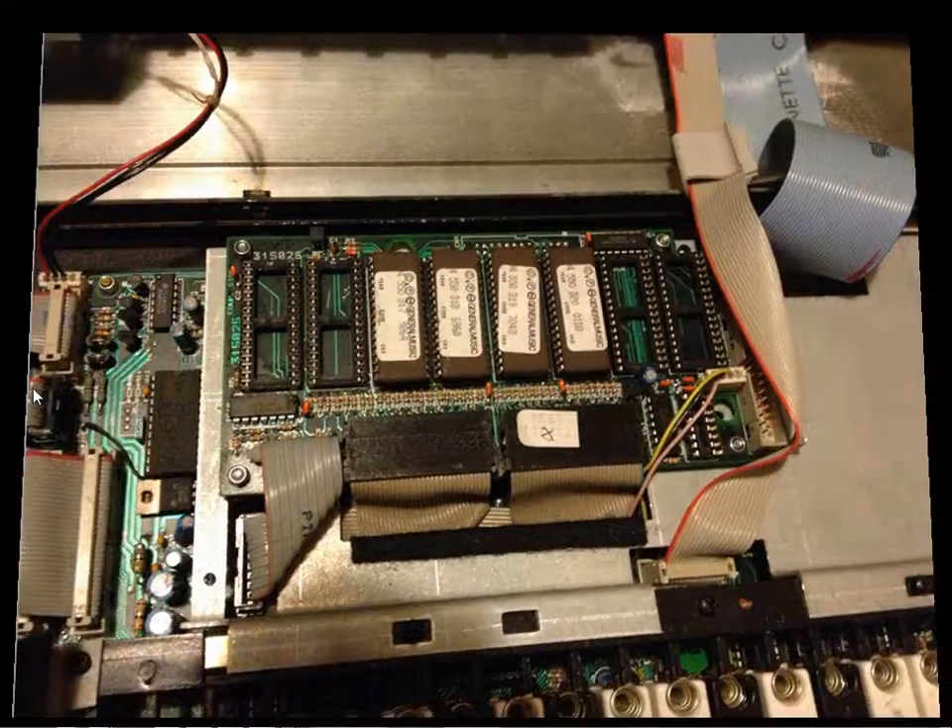You'll see four EEPROM slots already filled, and four empty slots for your RAM disk chips.